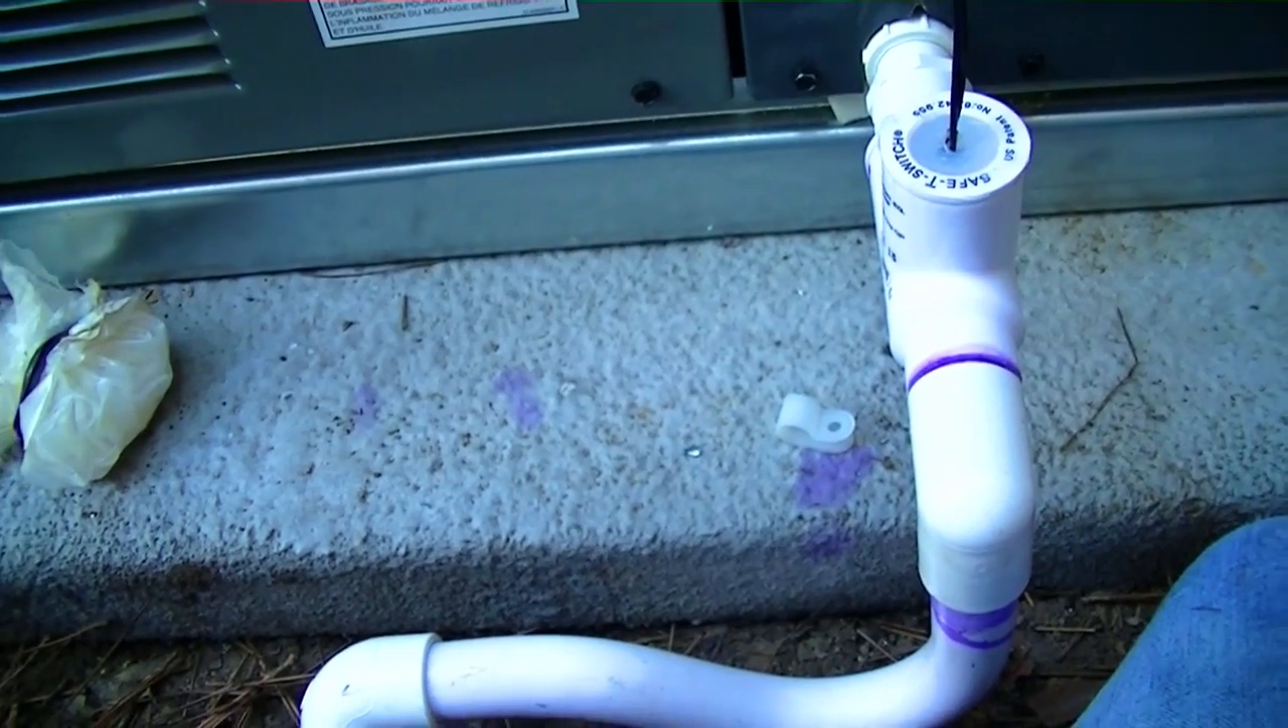Well, our package unit drain is all done.